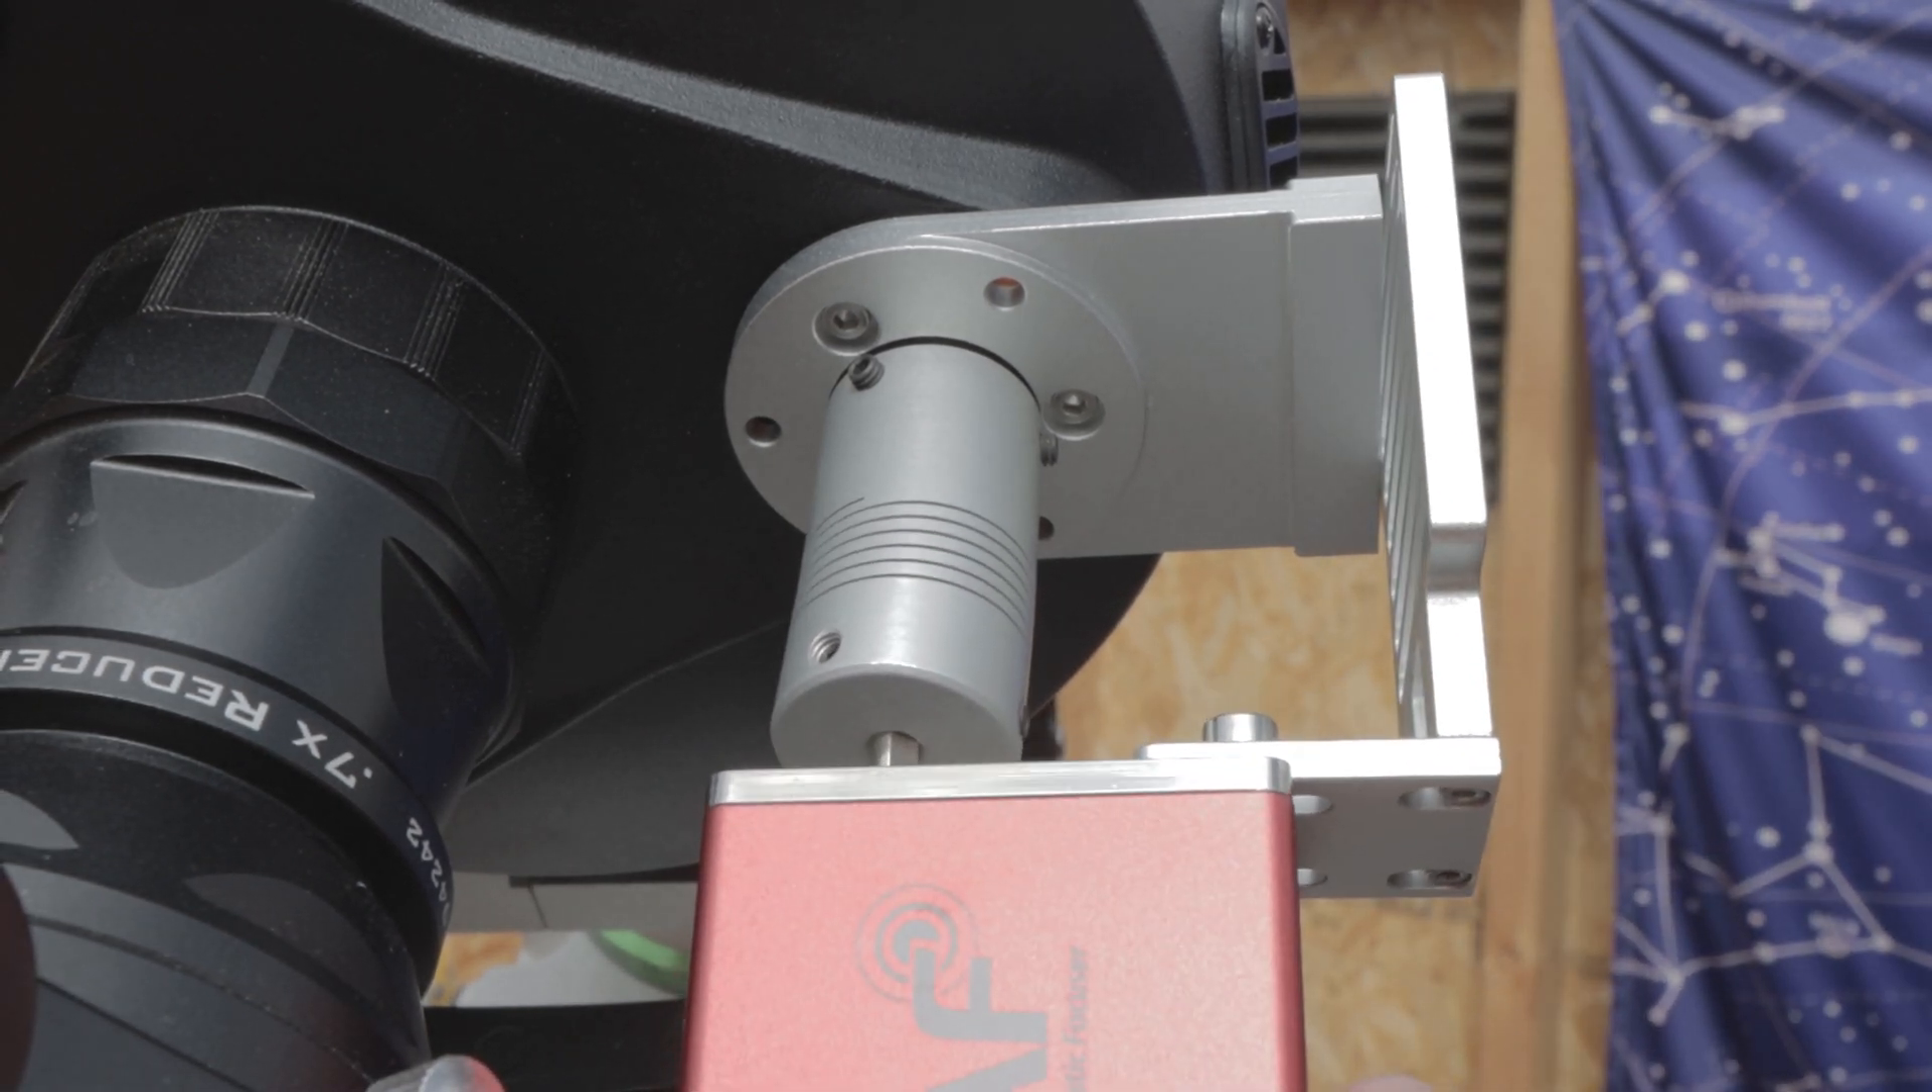And with our motor I have already got the adapter plate on it.